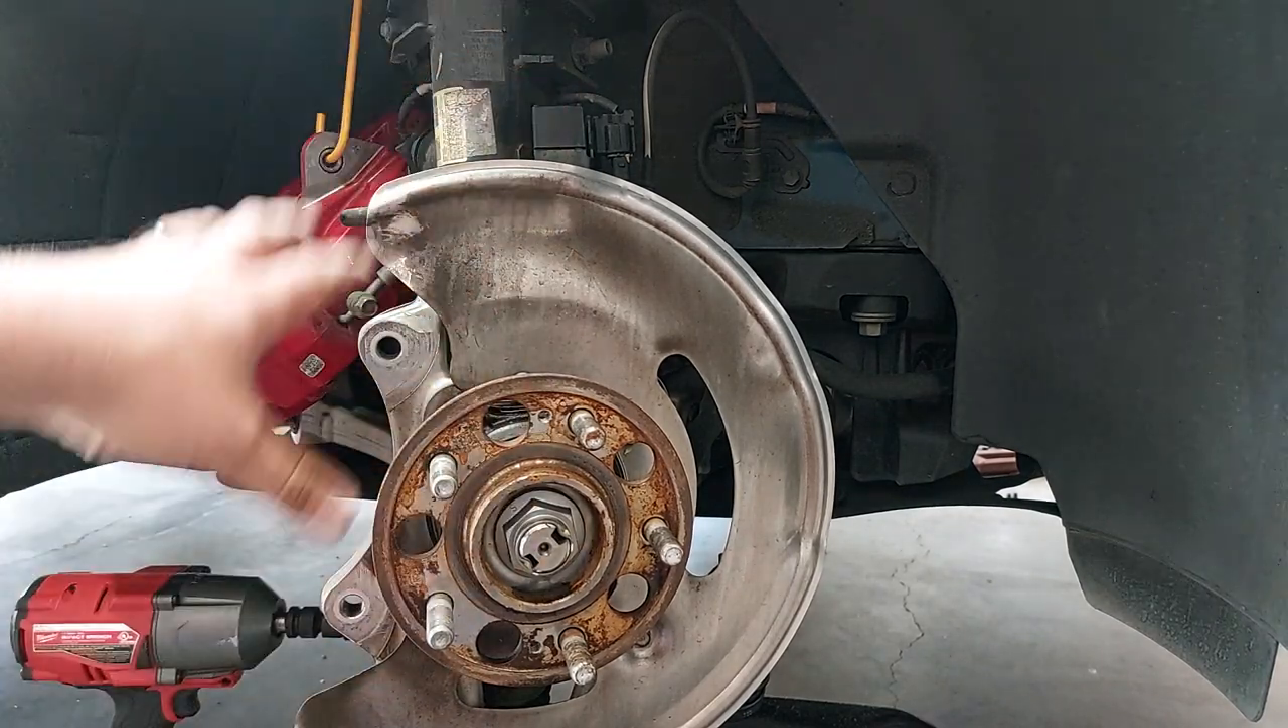So after we've taken a hammer, banged it around the rotor's surface to break it loose, we've pulled the rotor off.